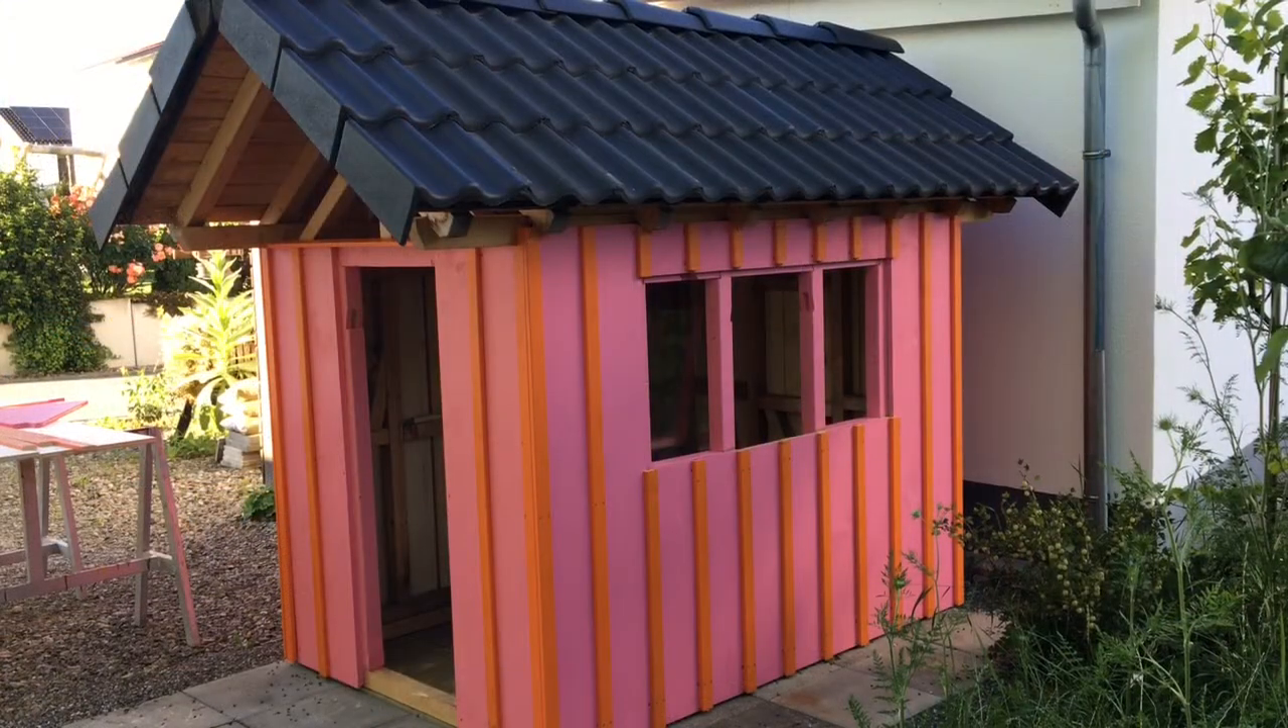The house has now all the panelling on it and the window frames and the door frames have been painted pink.